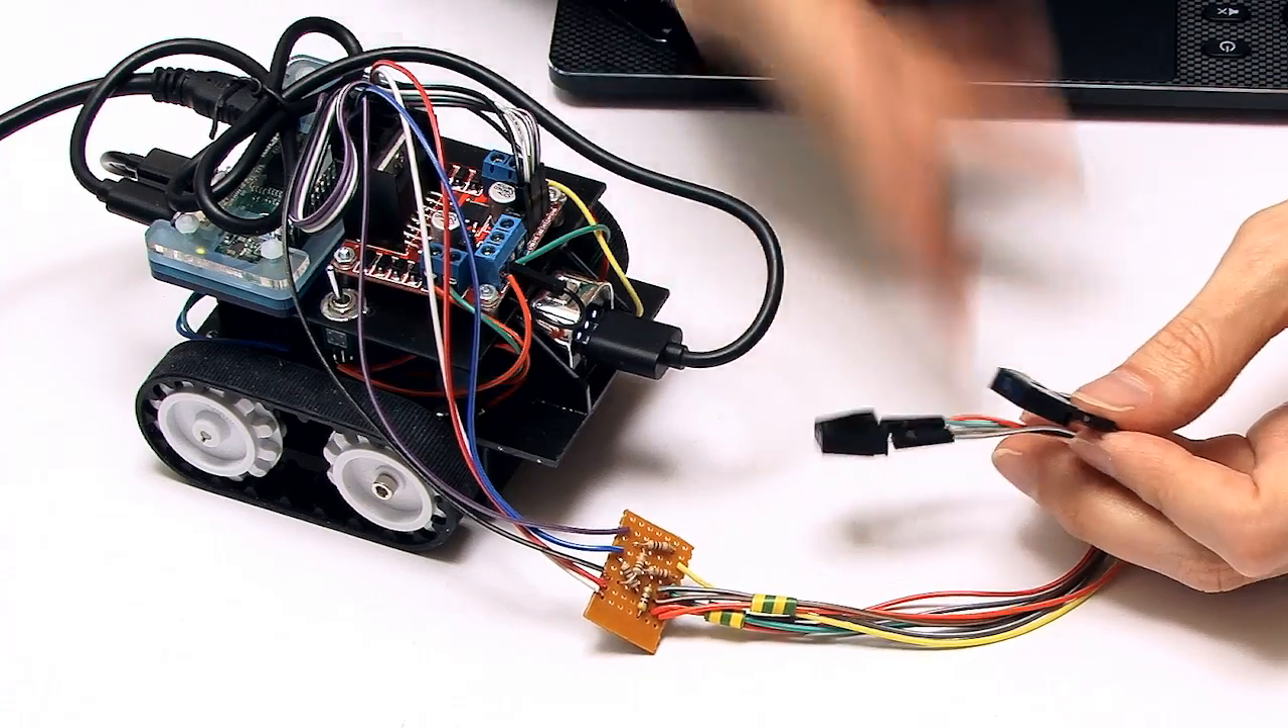And you might have noticed I've still got the sensors here actually wired in on jumper leads.